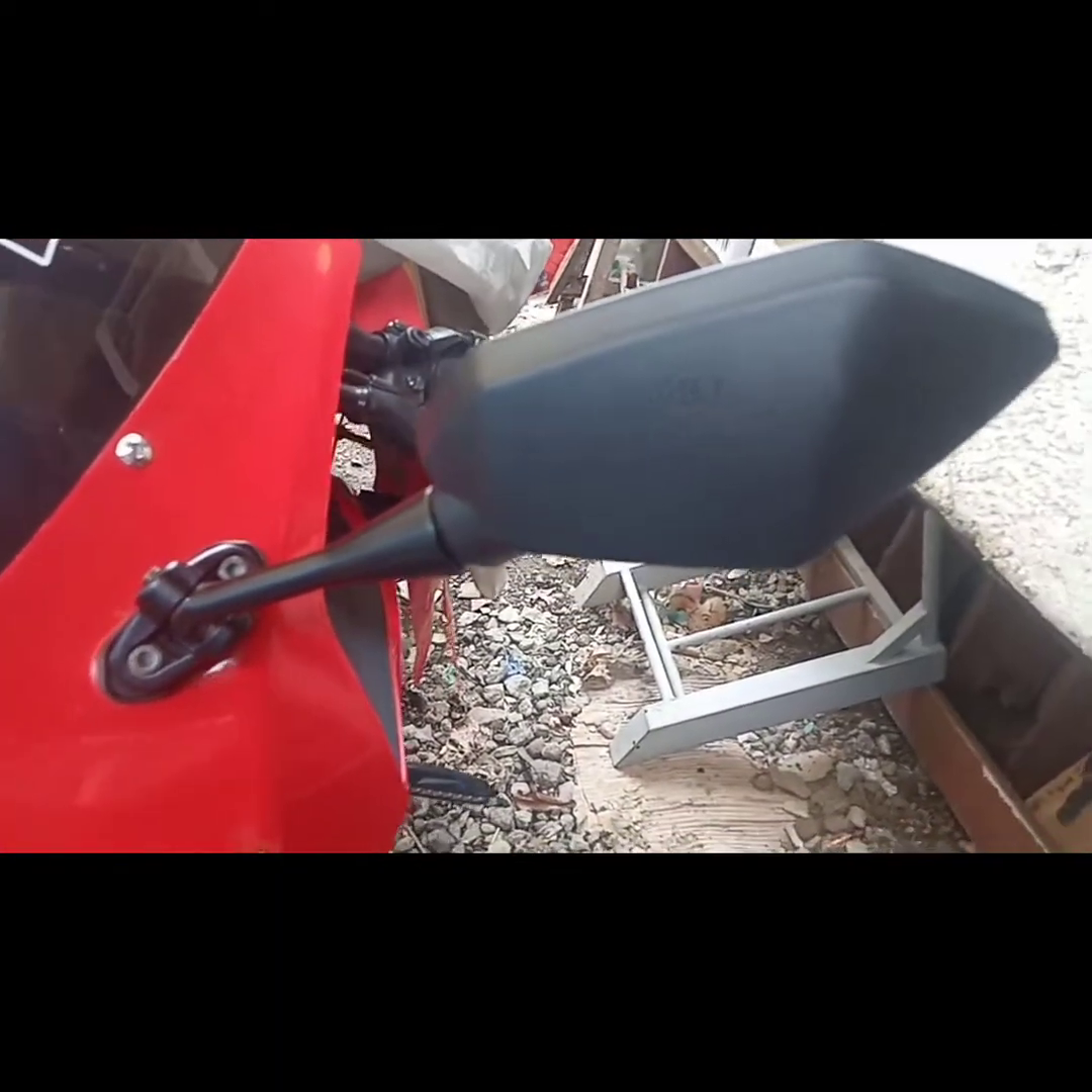Ito na po na nakabit na natin Yung side mirror.